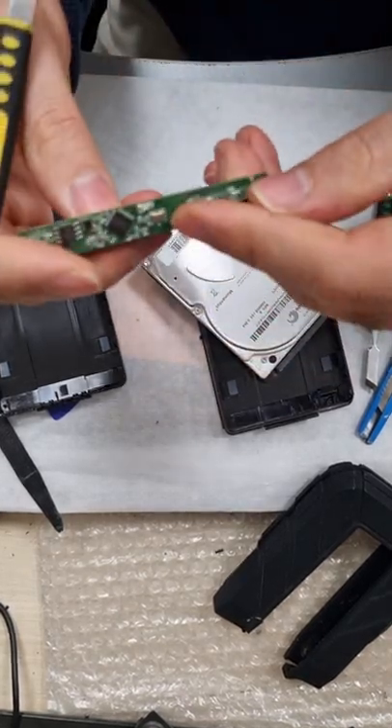Okay so now you can see the hard drive is totally separate device from the box and this converter.